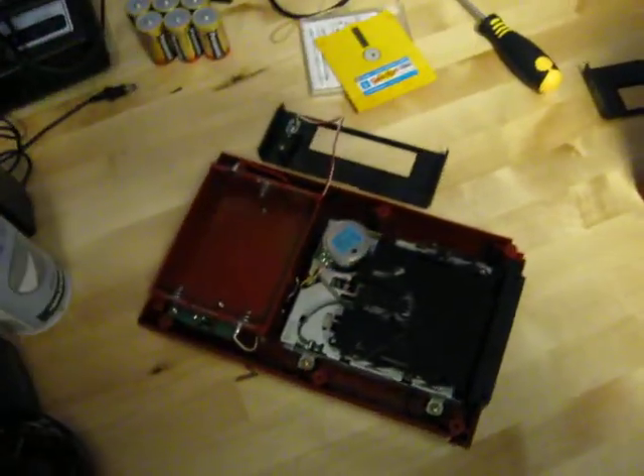Greetings, back again here, and as you can see I have this Famicom Disk System here, and I've just taken the top off.